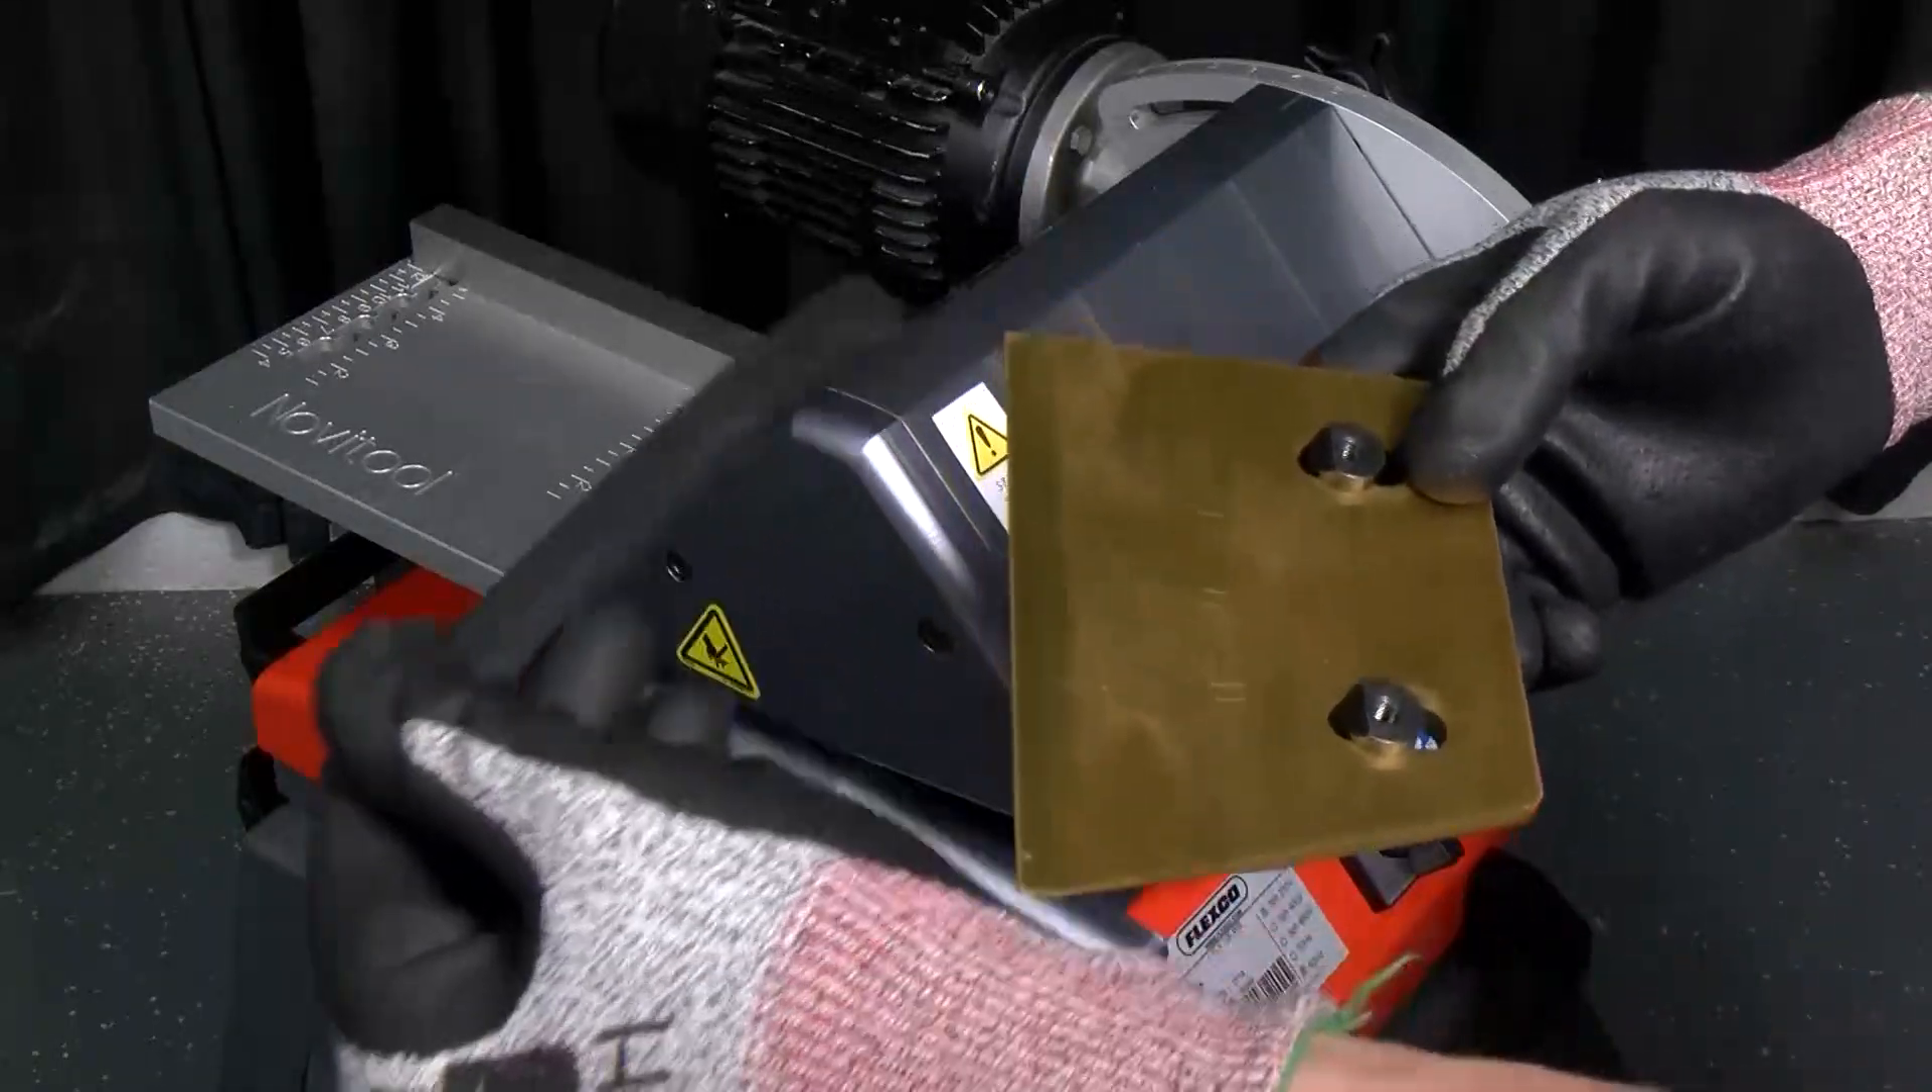Looking at my new blade, I've taken the blade nuts from the old blade and put them in position. Notice the bevels are facing toward the cutting edge of the blade, and with that said, now I can insert it into the machine.